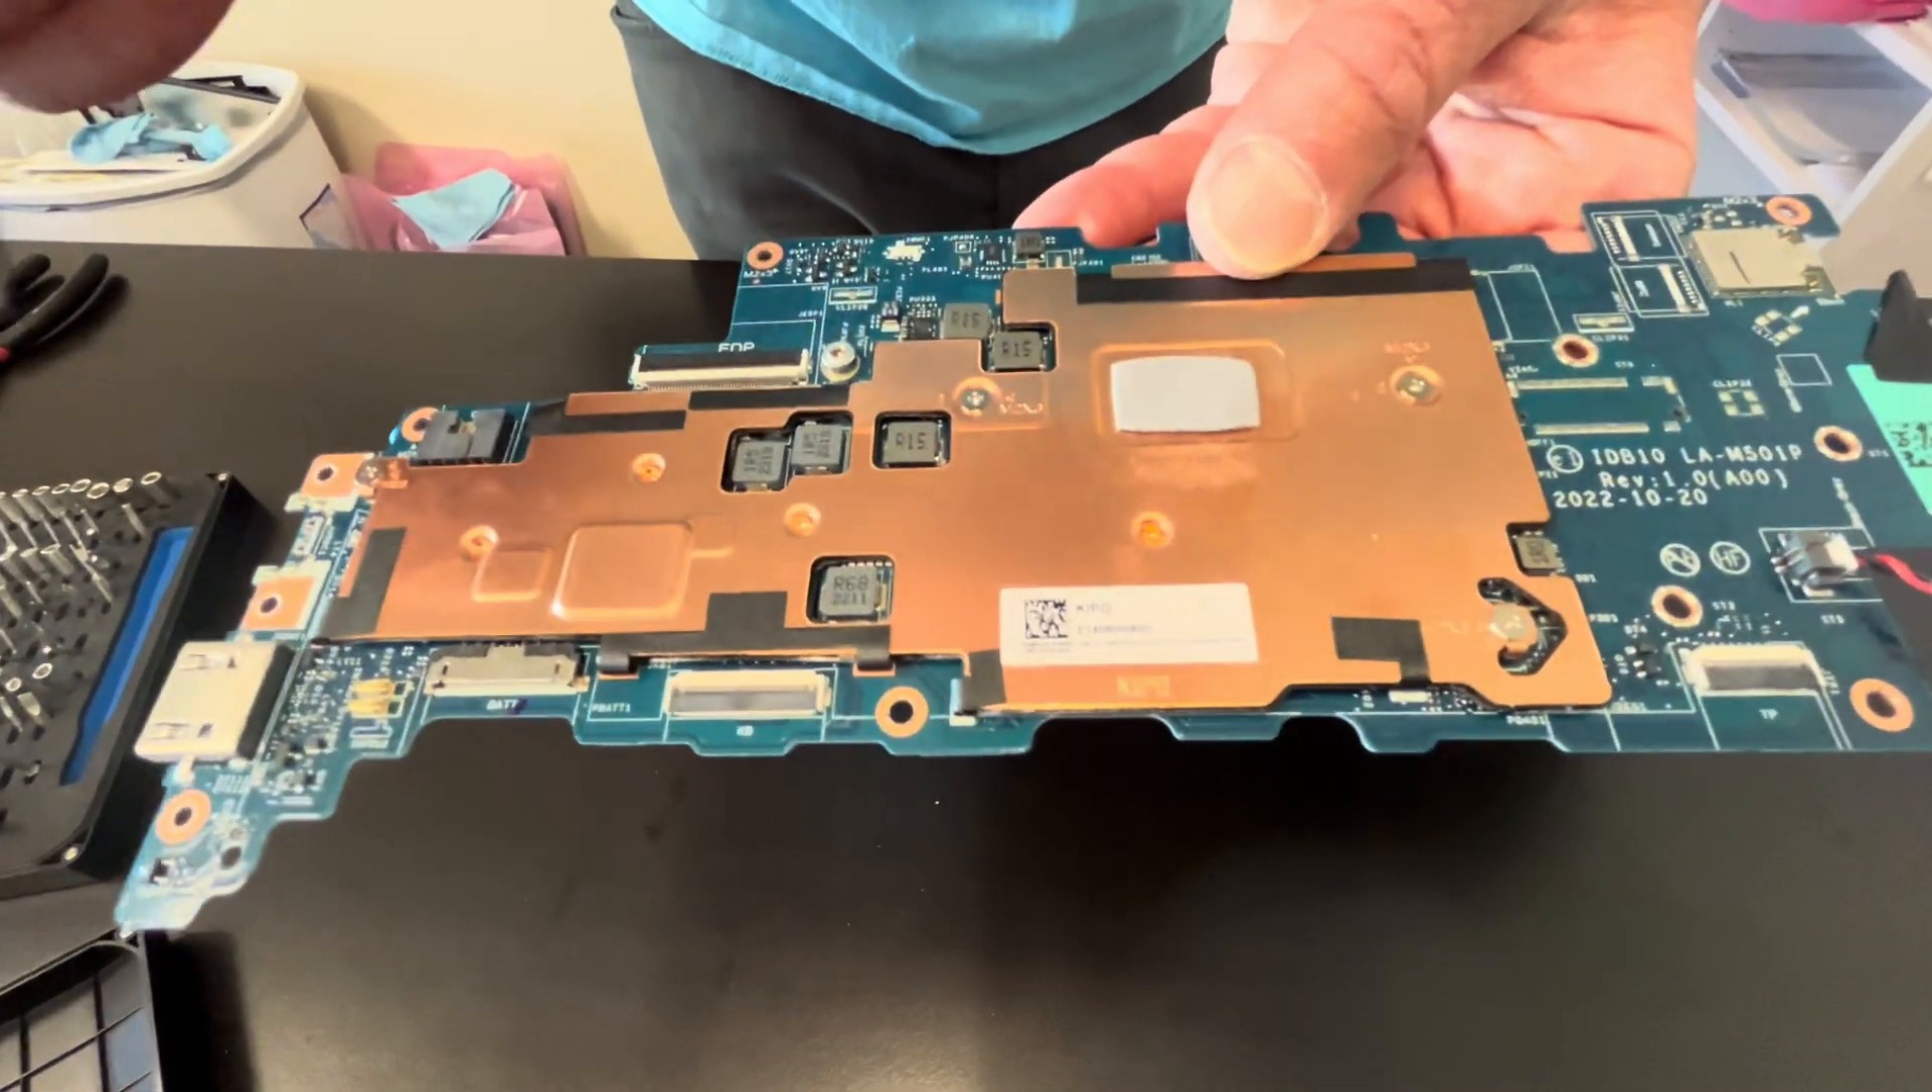Okay so now our motherboard is out.